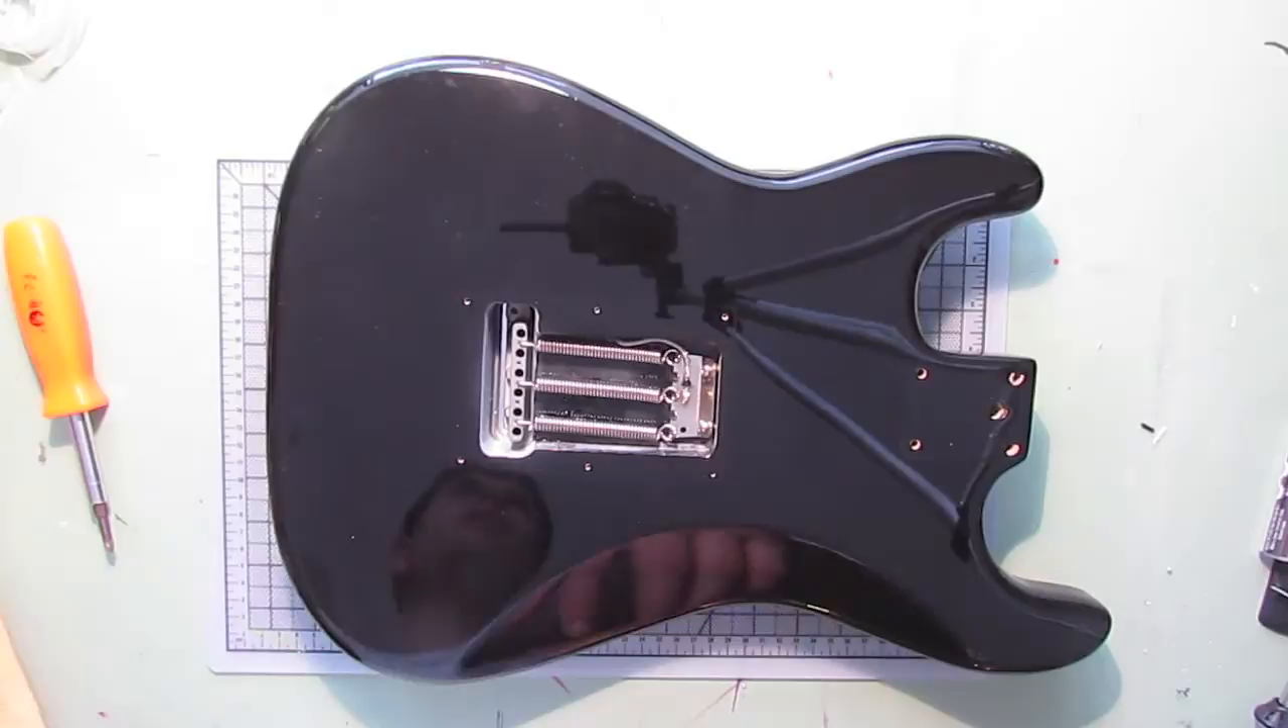All right so now we have those springs in place.